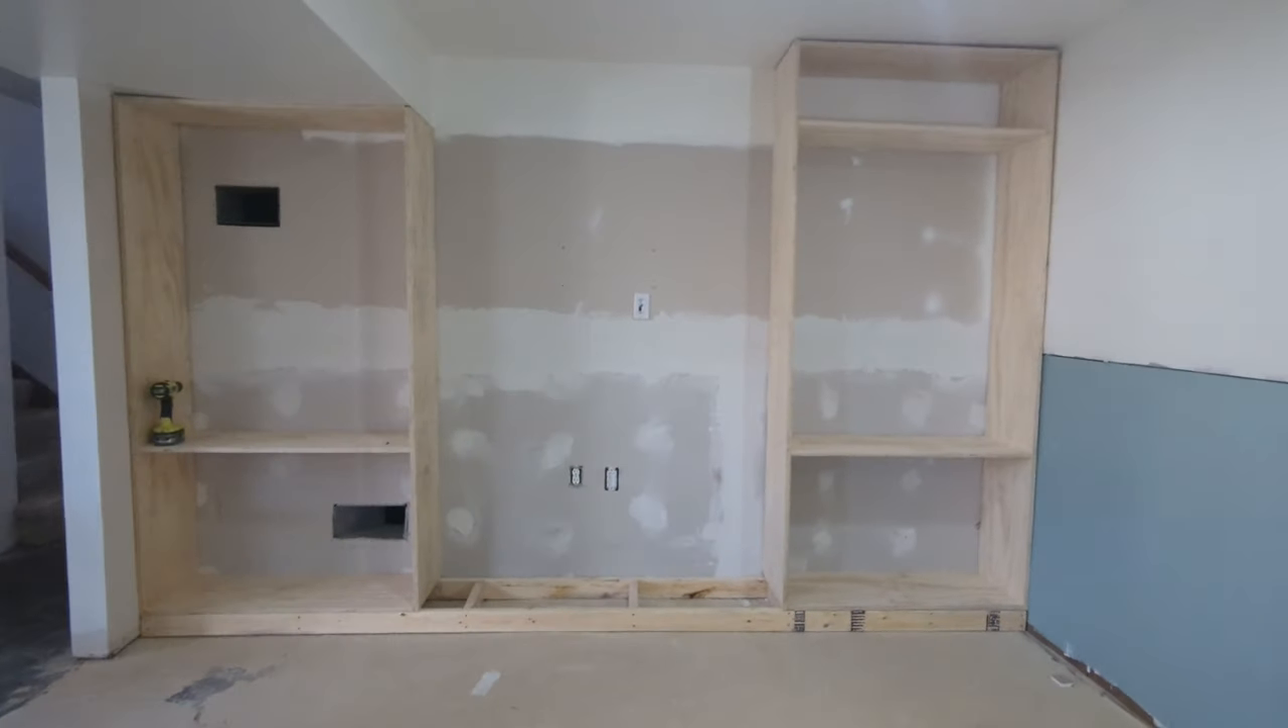So, we have our two bookshelf boxes now We still need to build the box for the TV stand.